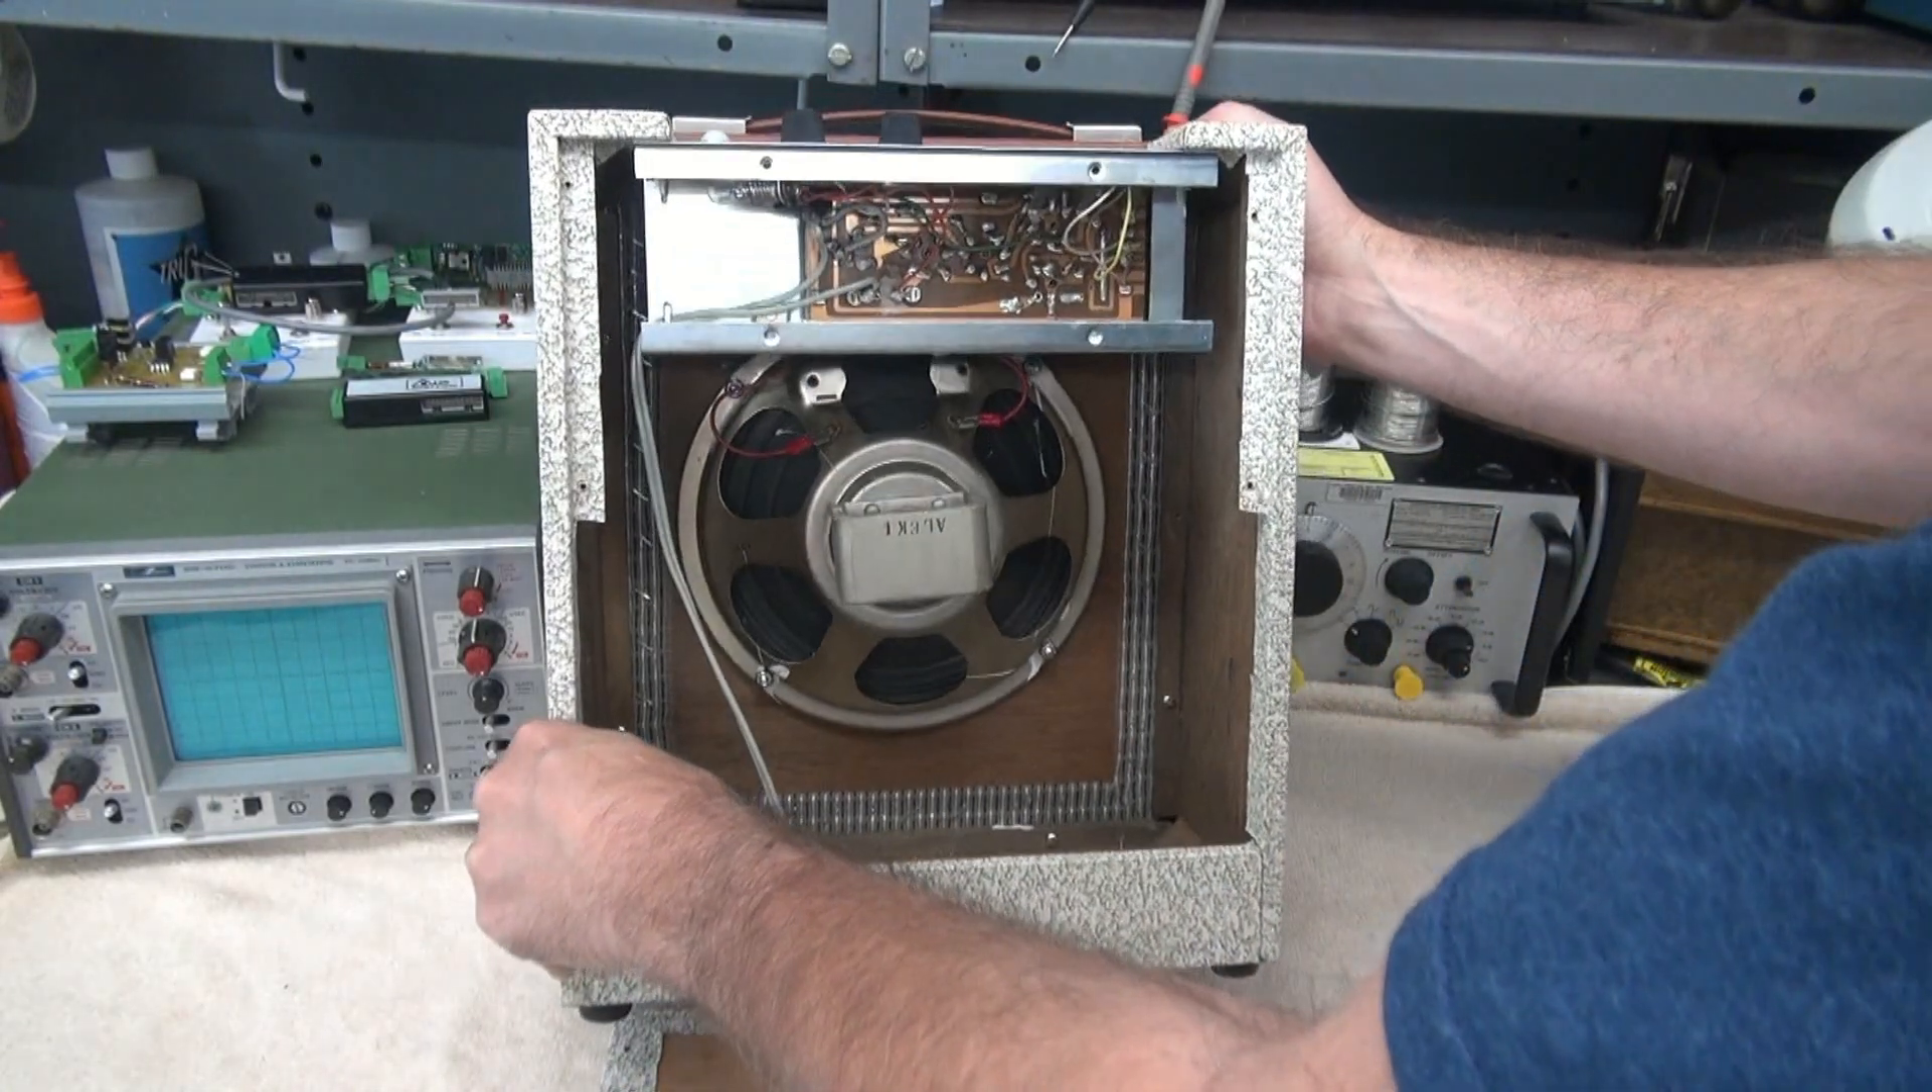I've already pulled the back panel off.